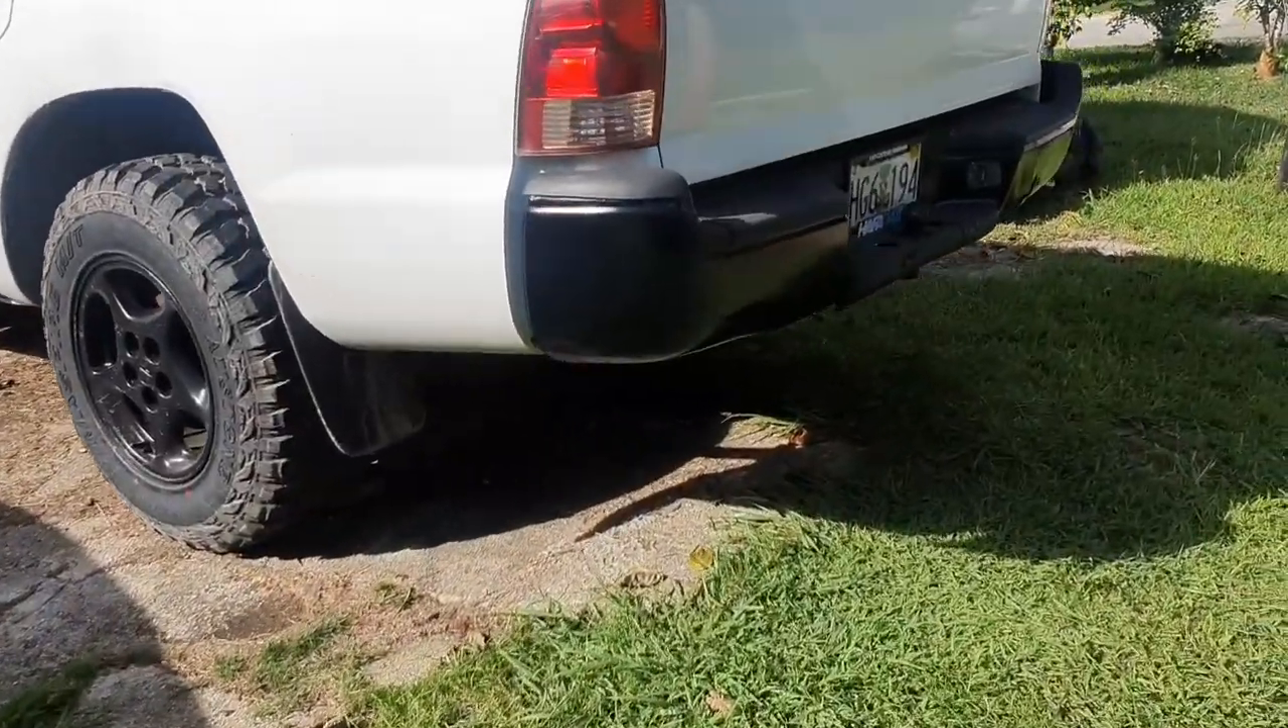All right here's the bumper installed already.